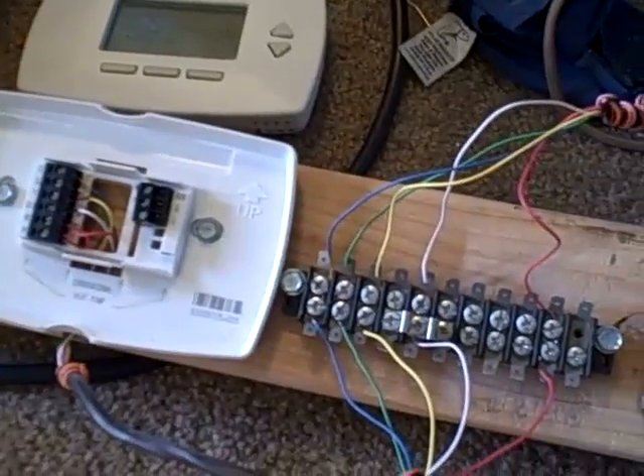For this next segment, I've just removed the thermostat so I don't have to fool with the five minute delay on cool every time.